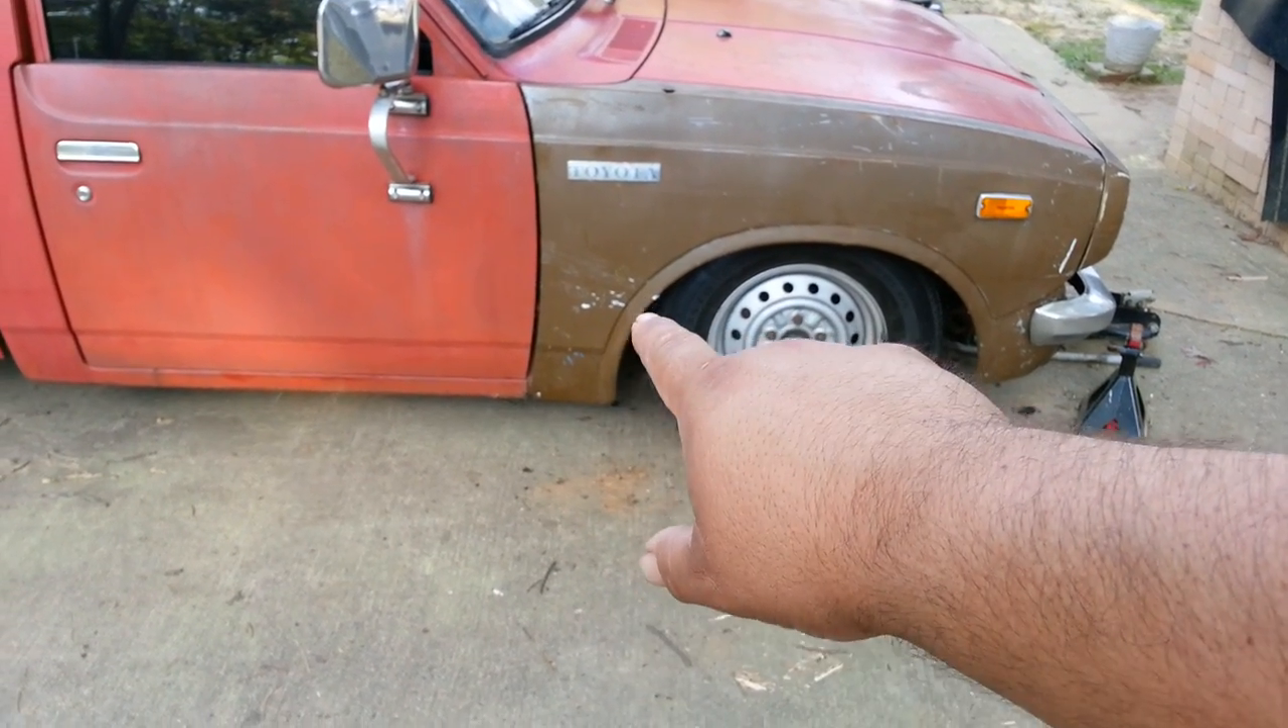We got that fender on, lines up pretty good, everything's pretty nice.